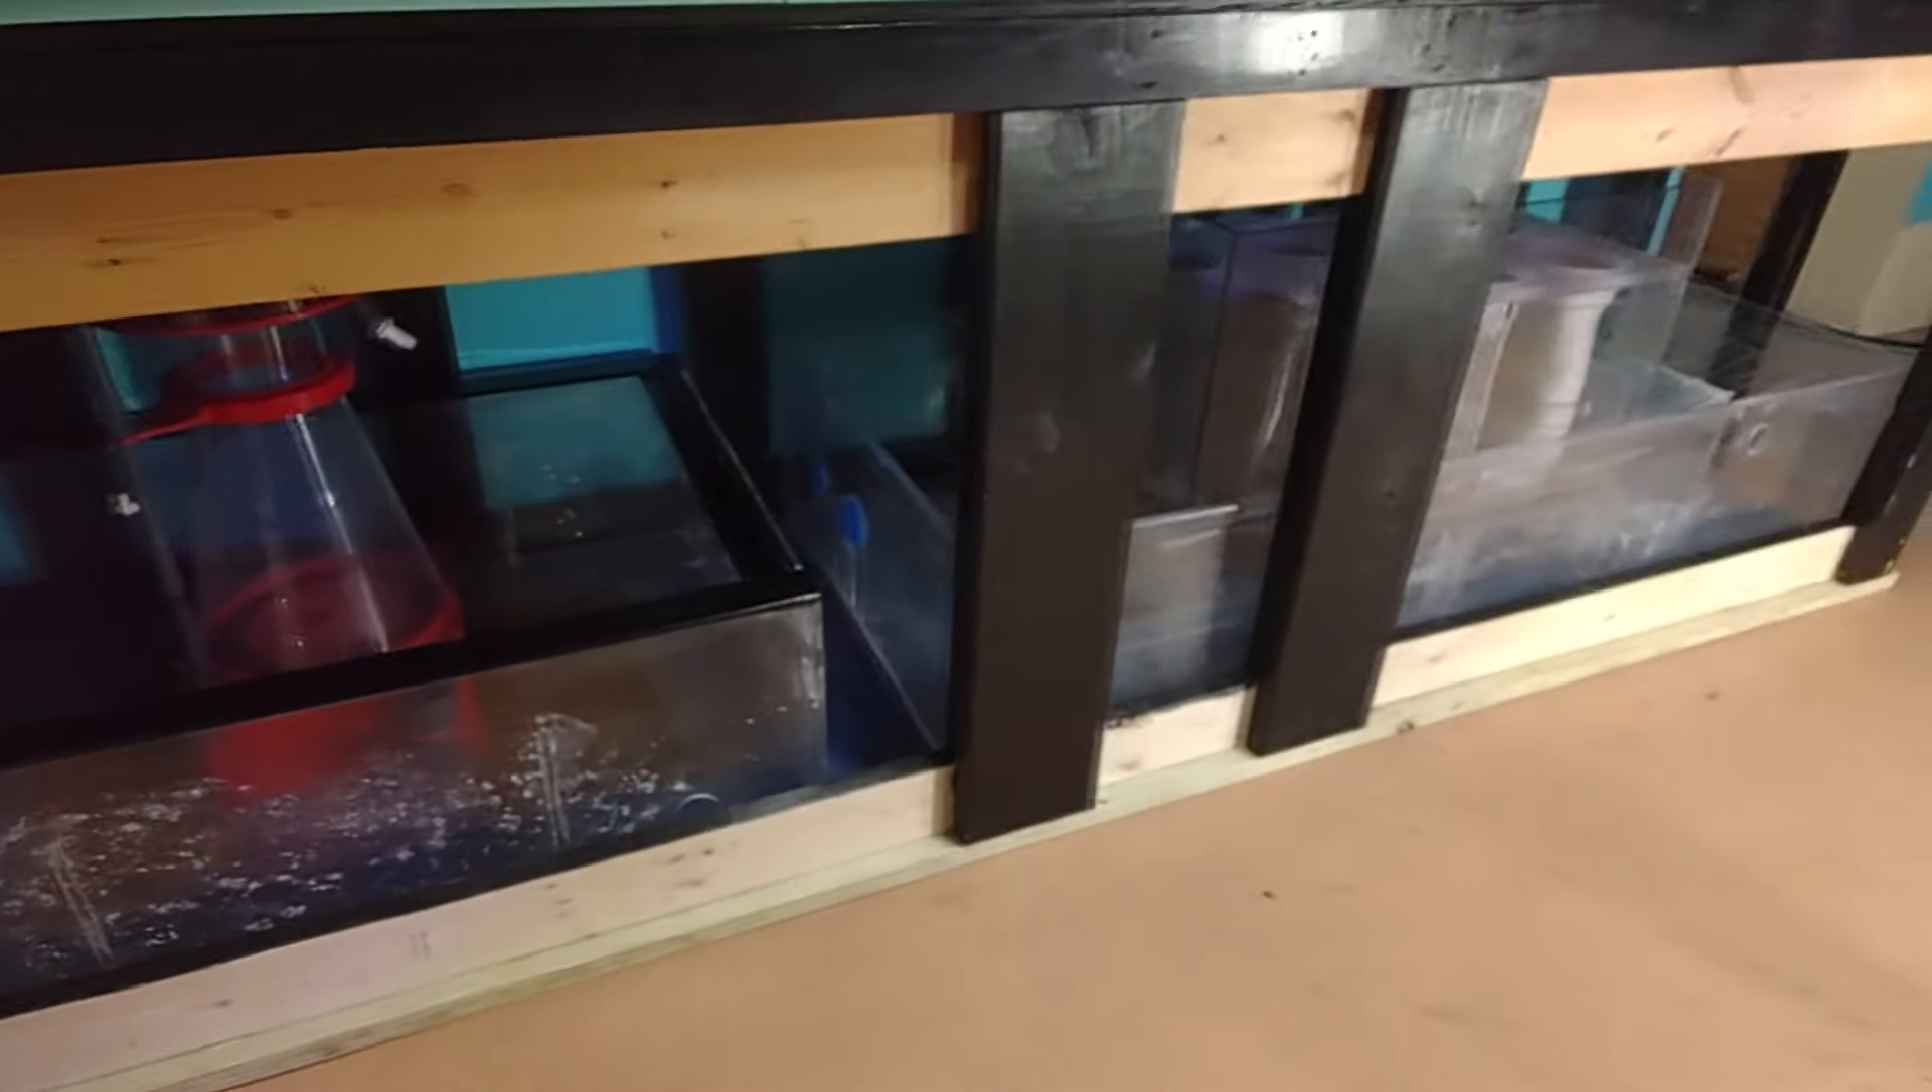Finally after all these weeks we have both of those sumps up underneath the stand.